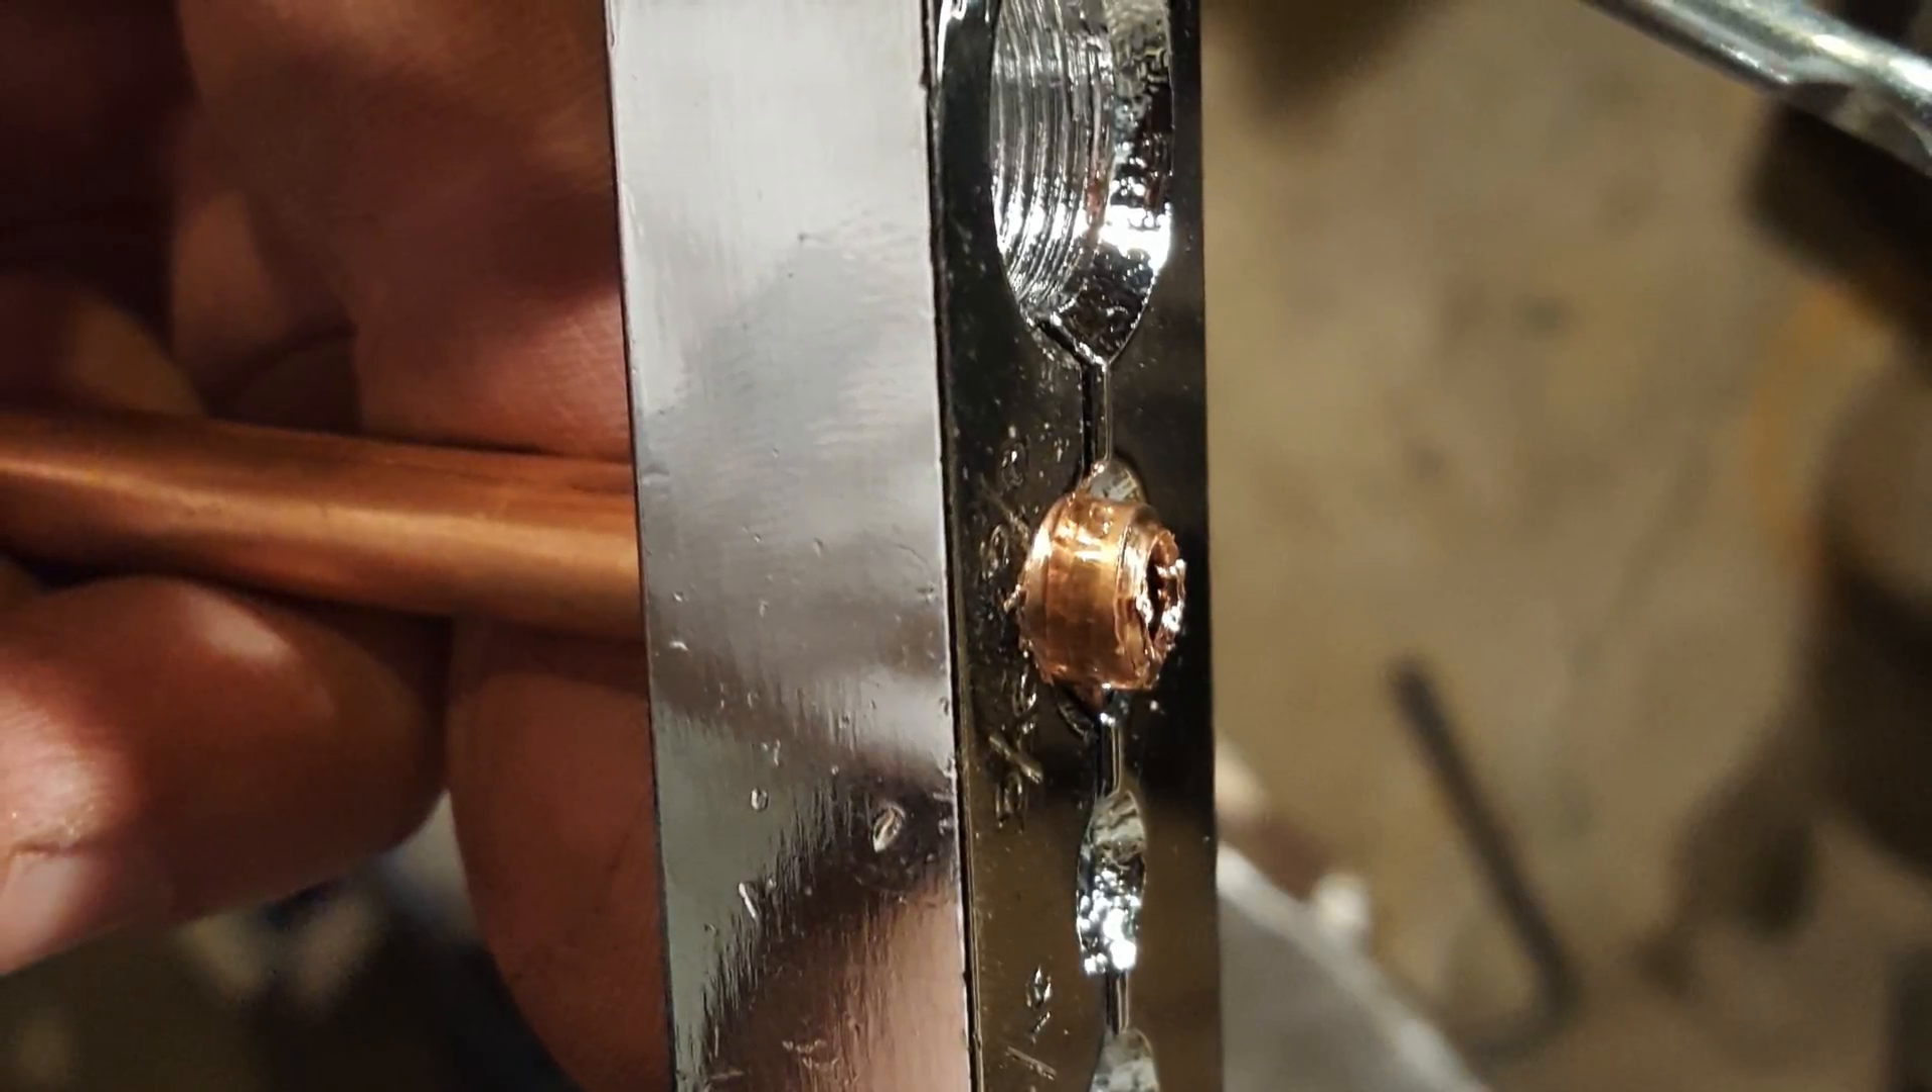I learned the hard way that the tubing should be flush with the side of the tool and not proud like this.